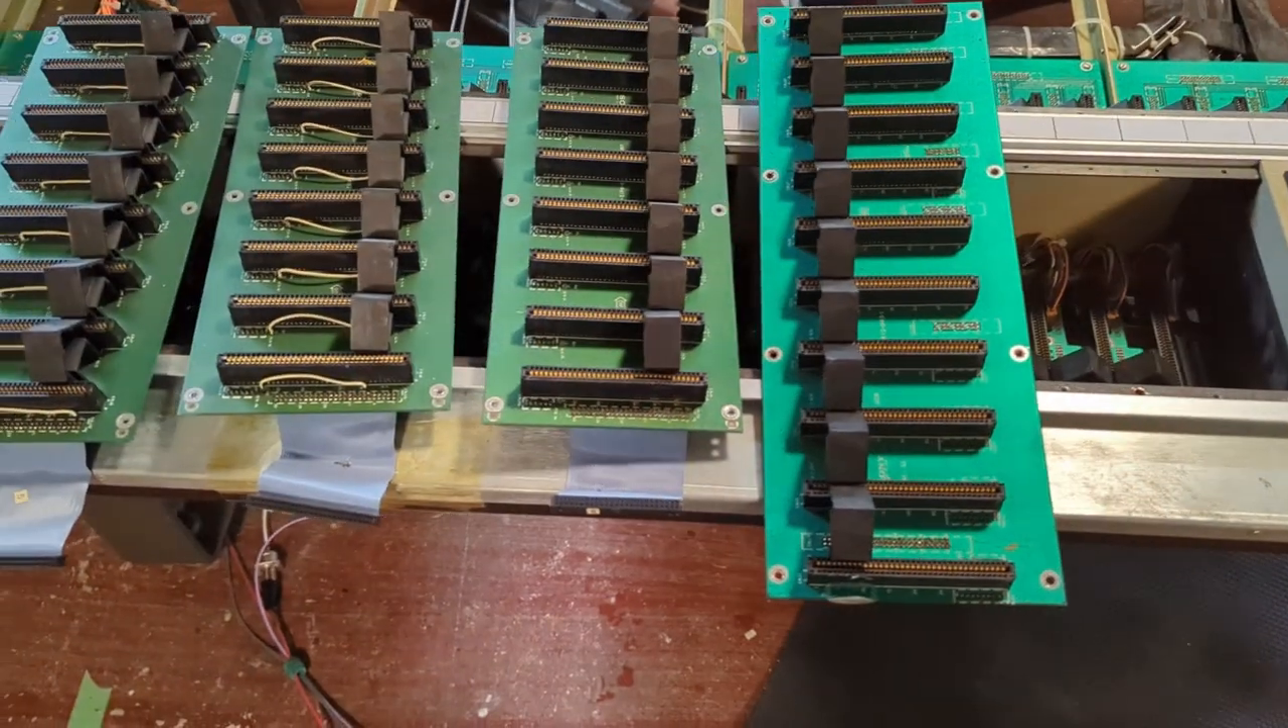So i've got these boards out.